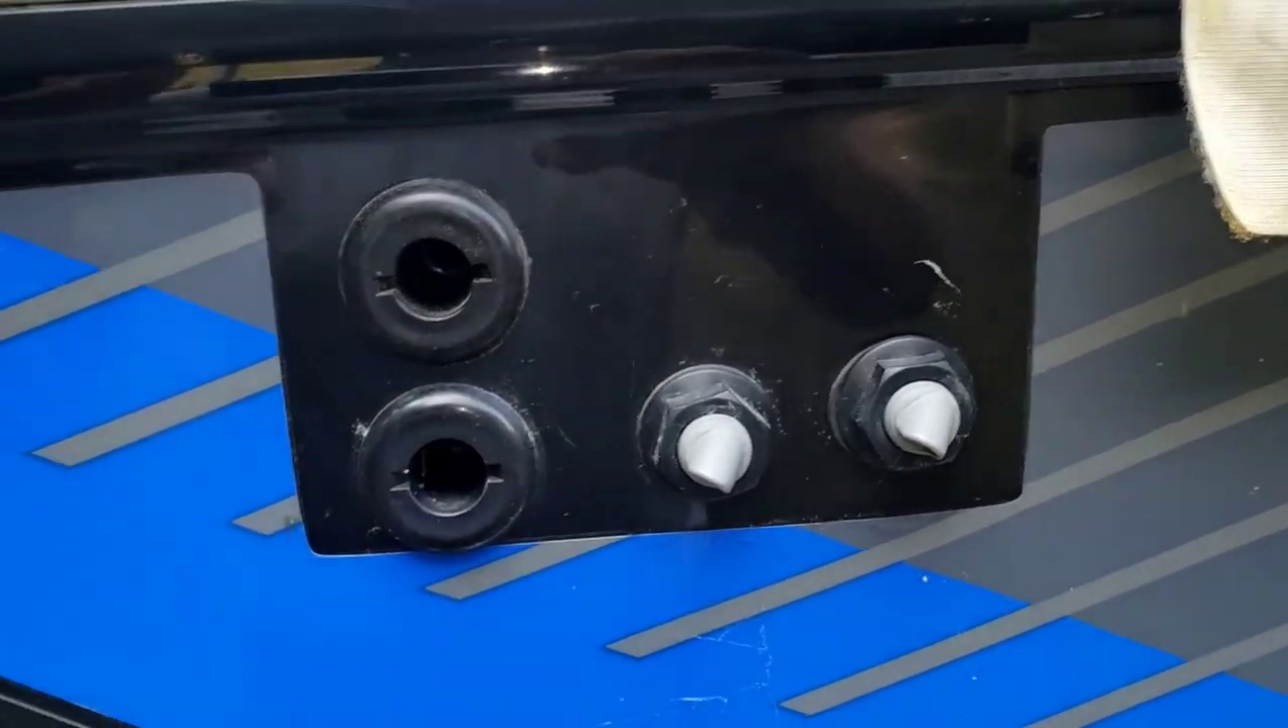I put another bilge outlet on the side here on top so that we now have two bilge outlets.